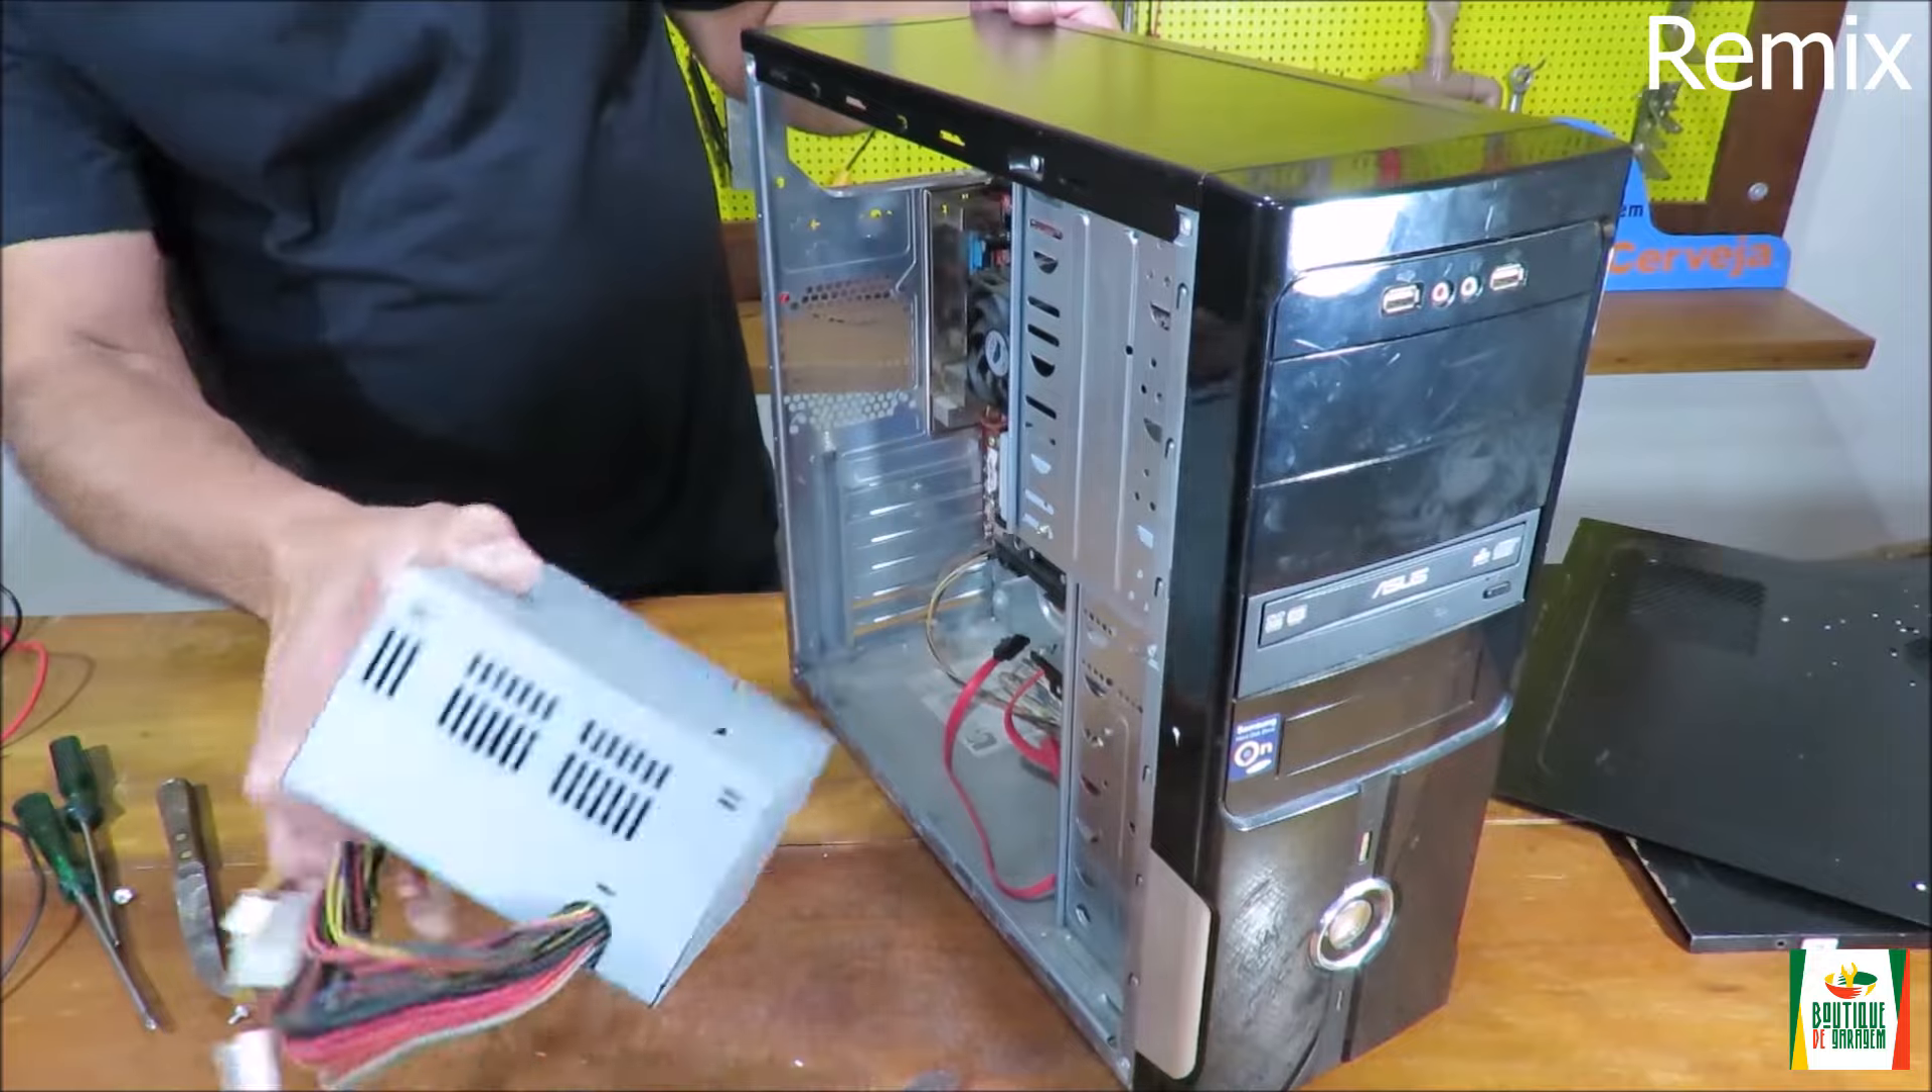Está solta a fonte. Vou separar.